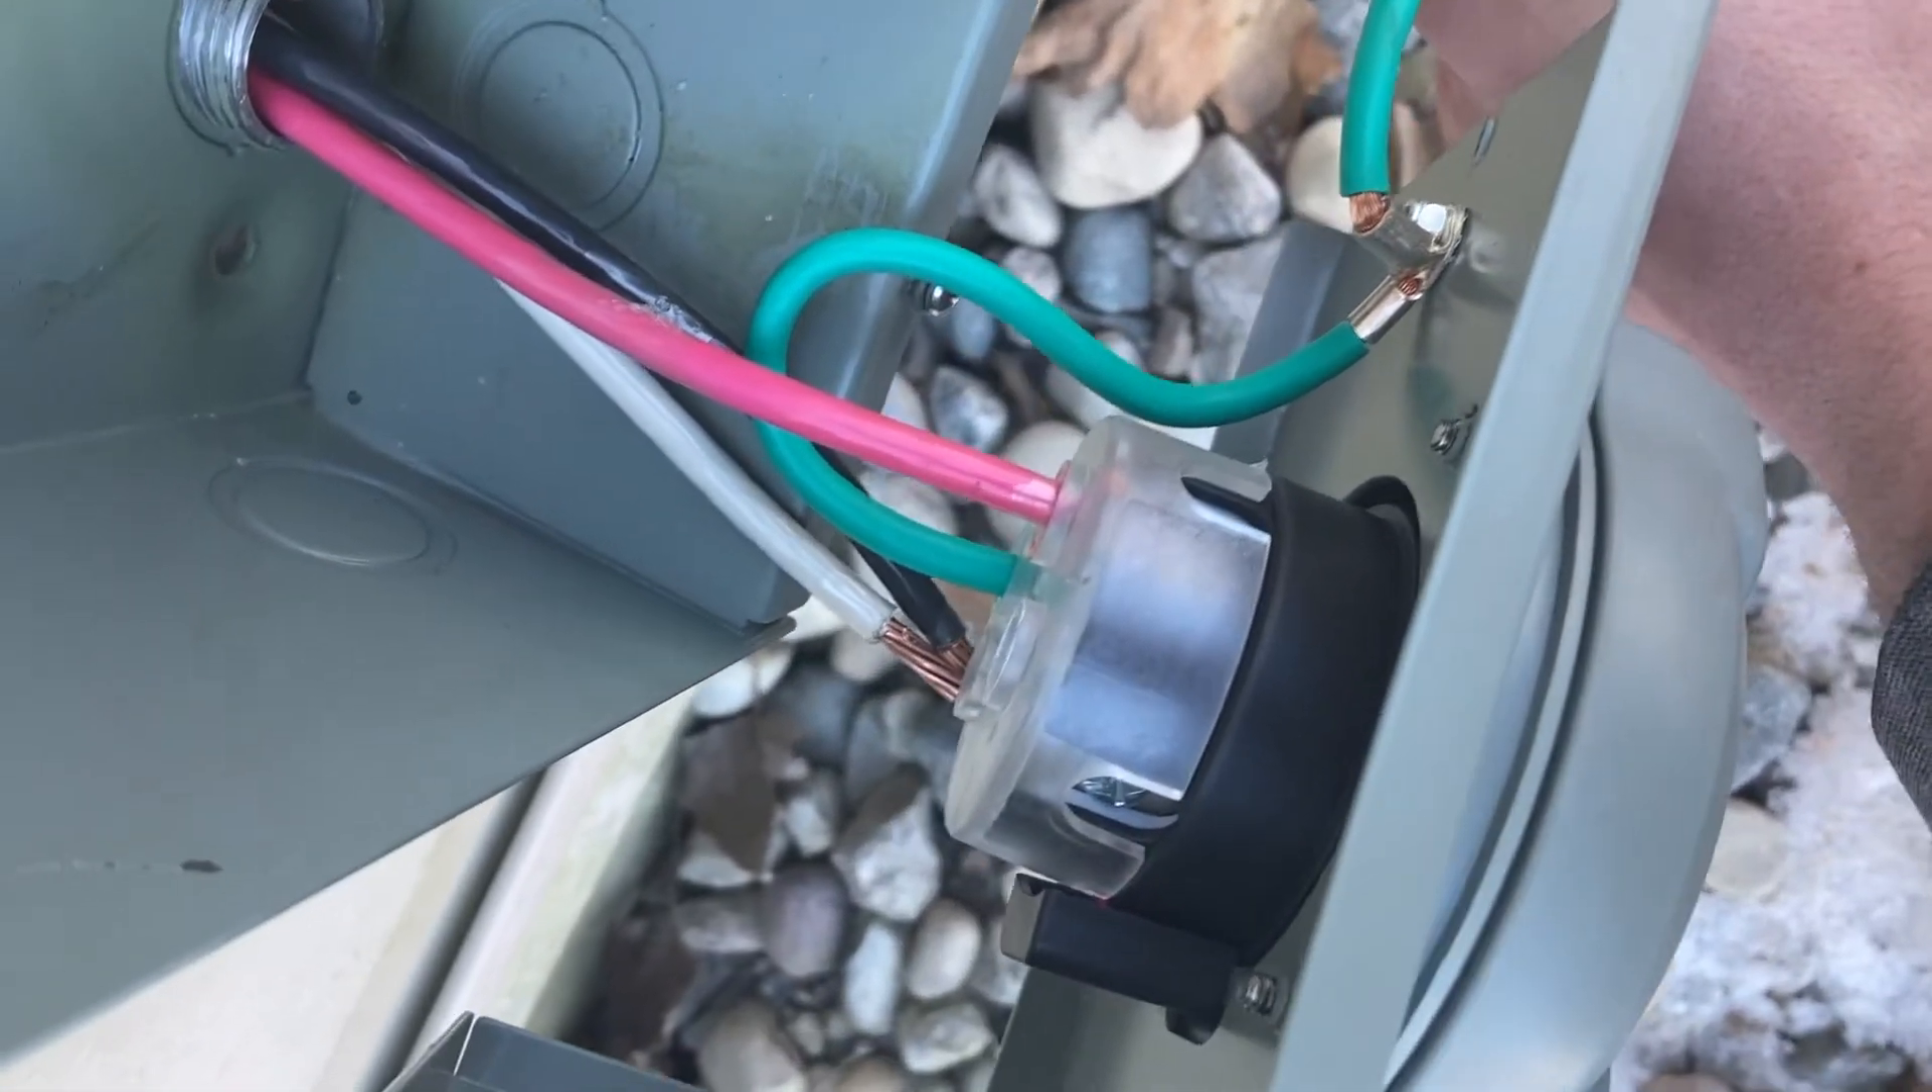I got the wires fed through from the back here and then I started wiring them in.